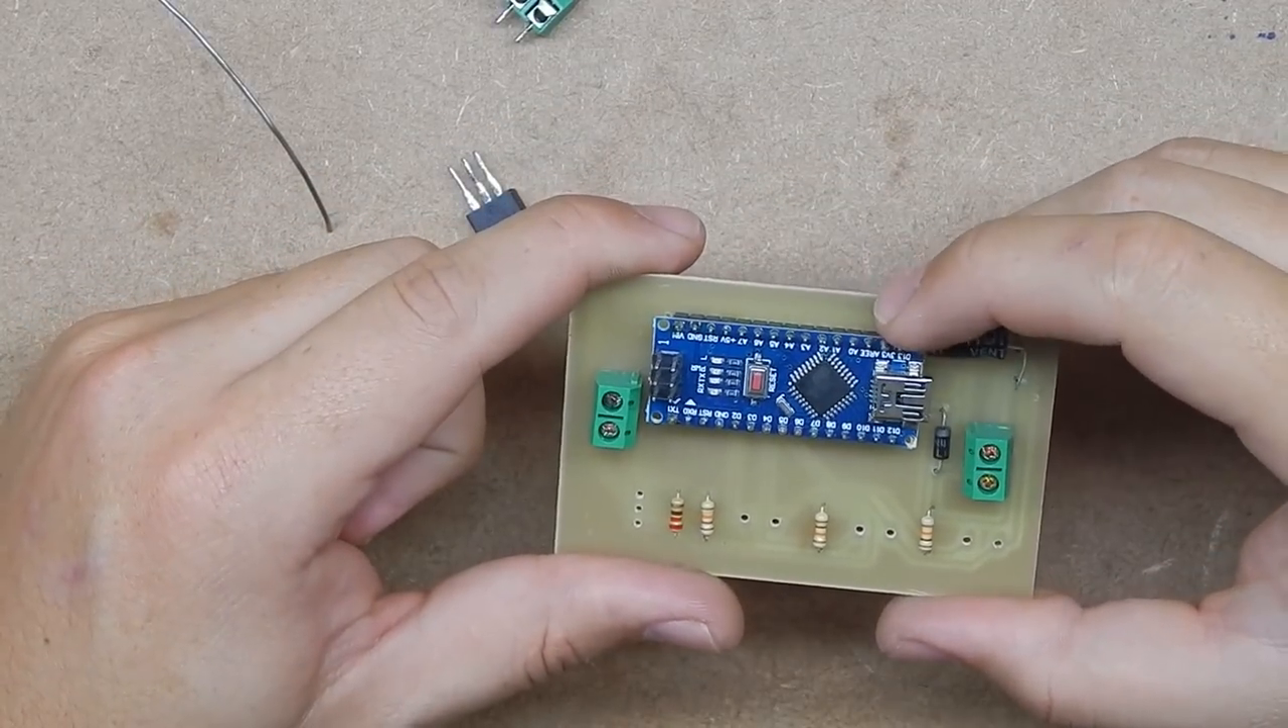Já coloquei o Arduino e tal, soldei as peças e agora vou terminar de fazer a solda aqui.